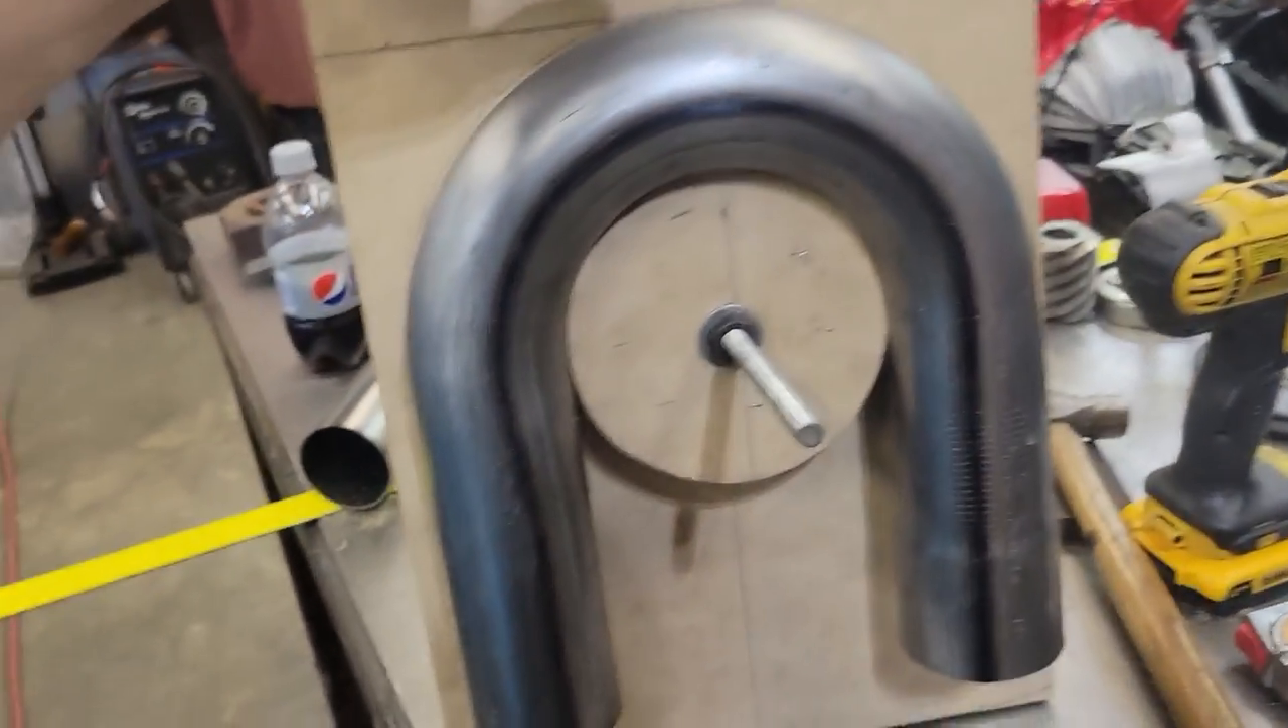Alright guys we've got our little pin through now I'll show you this.